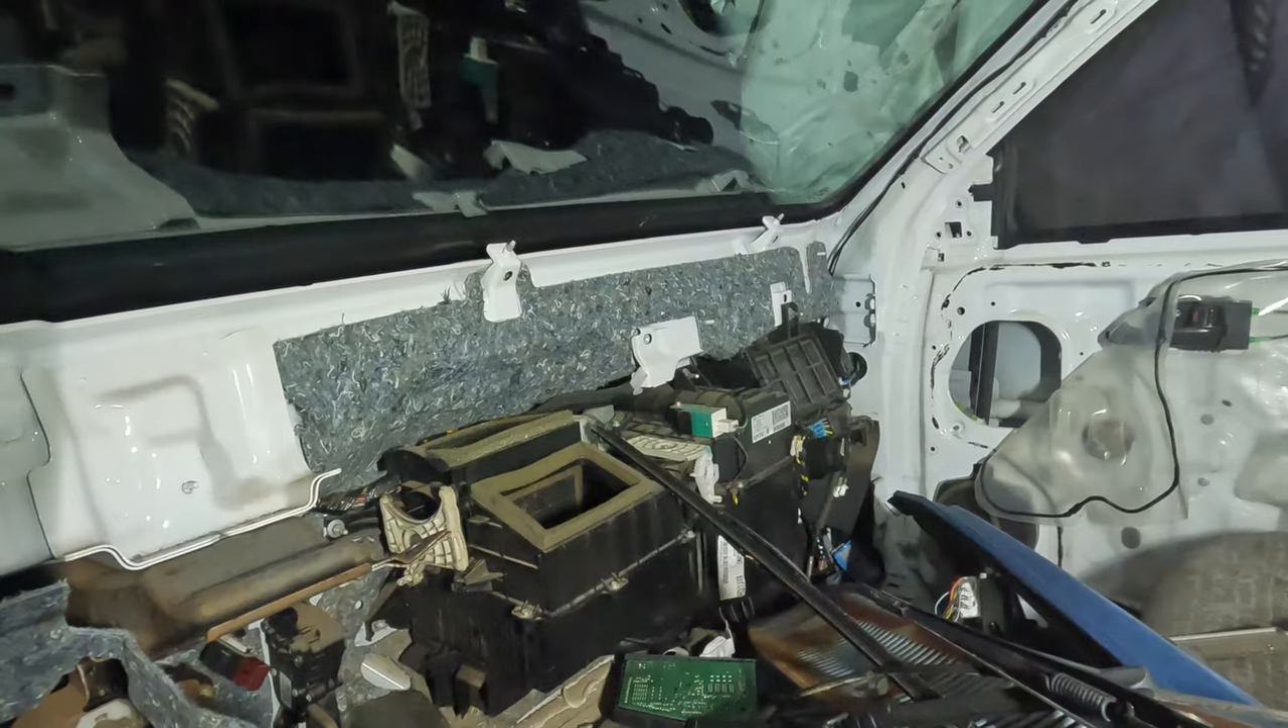Here's the interior at the moment it is torn apart partially.